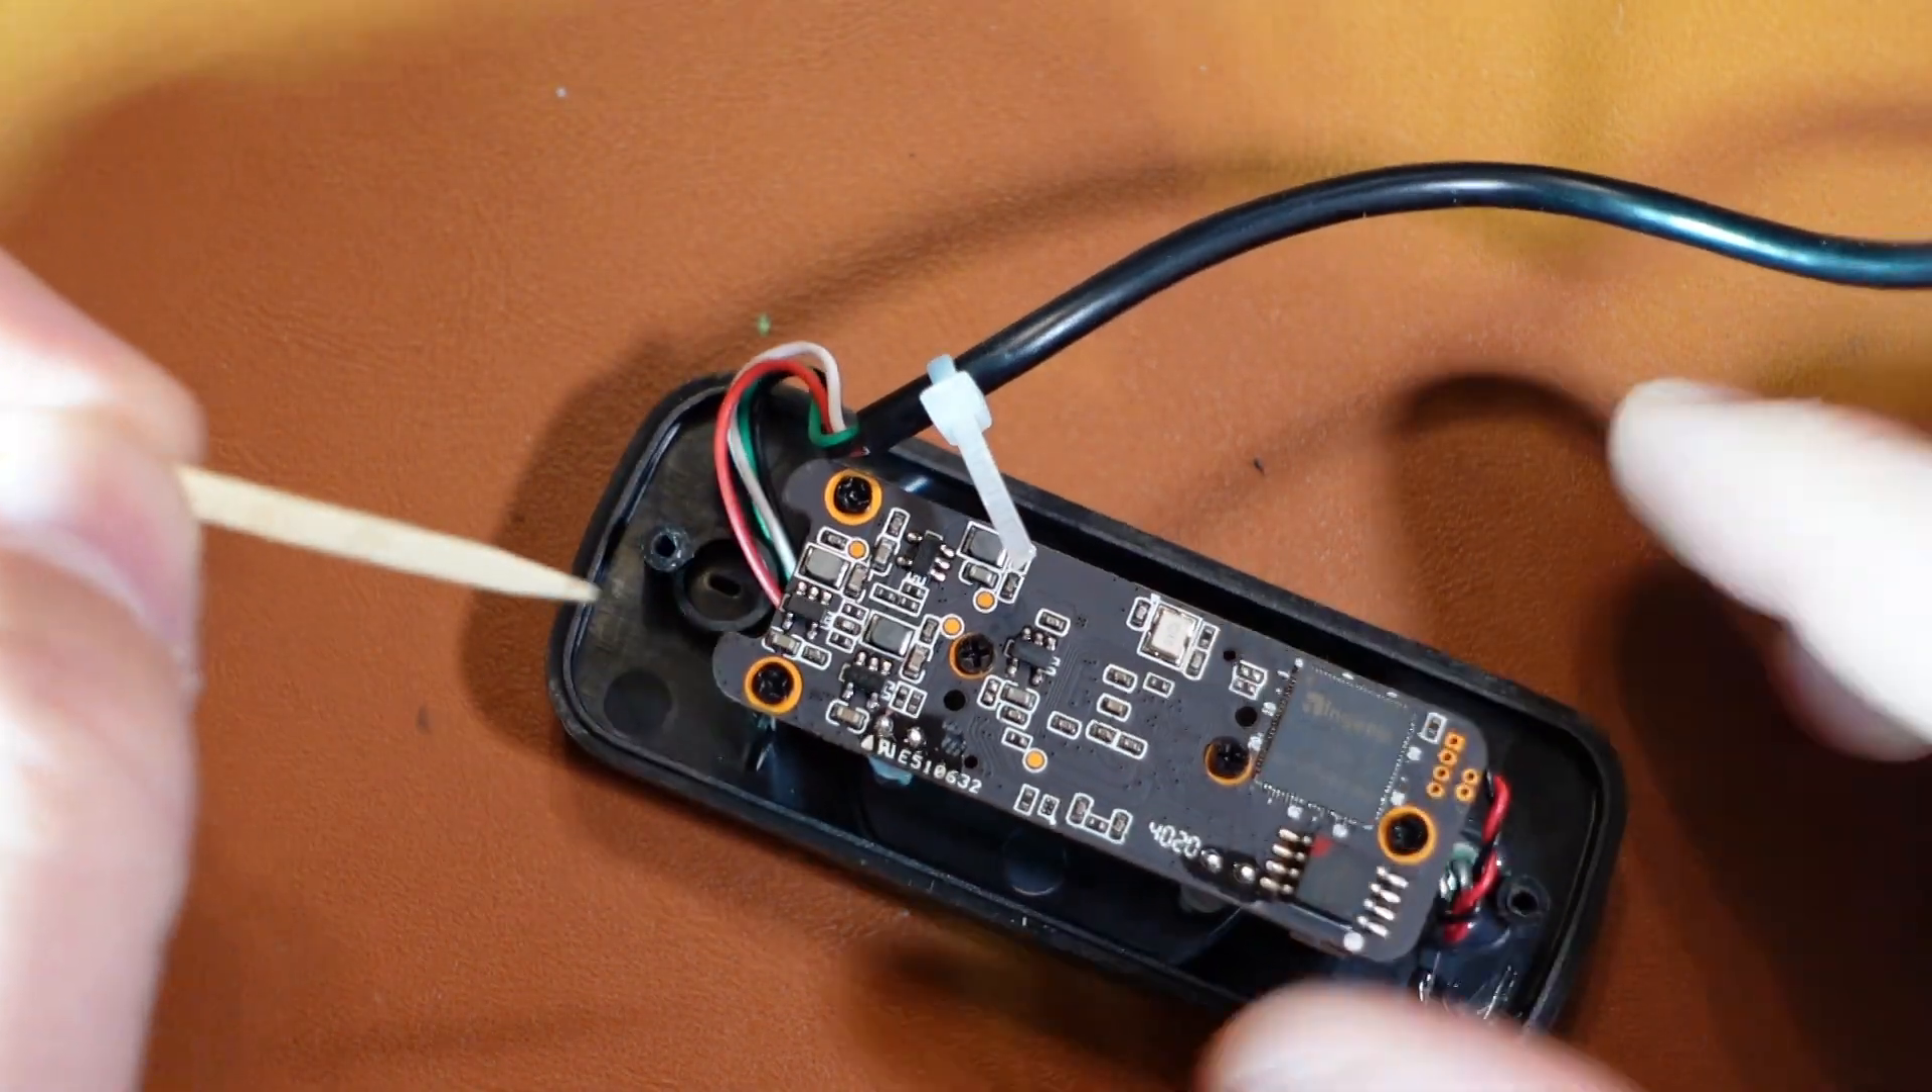Okay so i guess we put this so this tie i'm going to use my toothpick pointer so we put this little zip tie here likely so you can't yank the cable out and we have our cmos sensor.